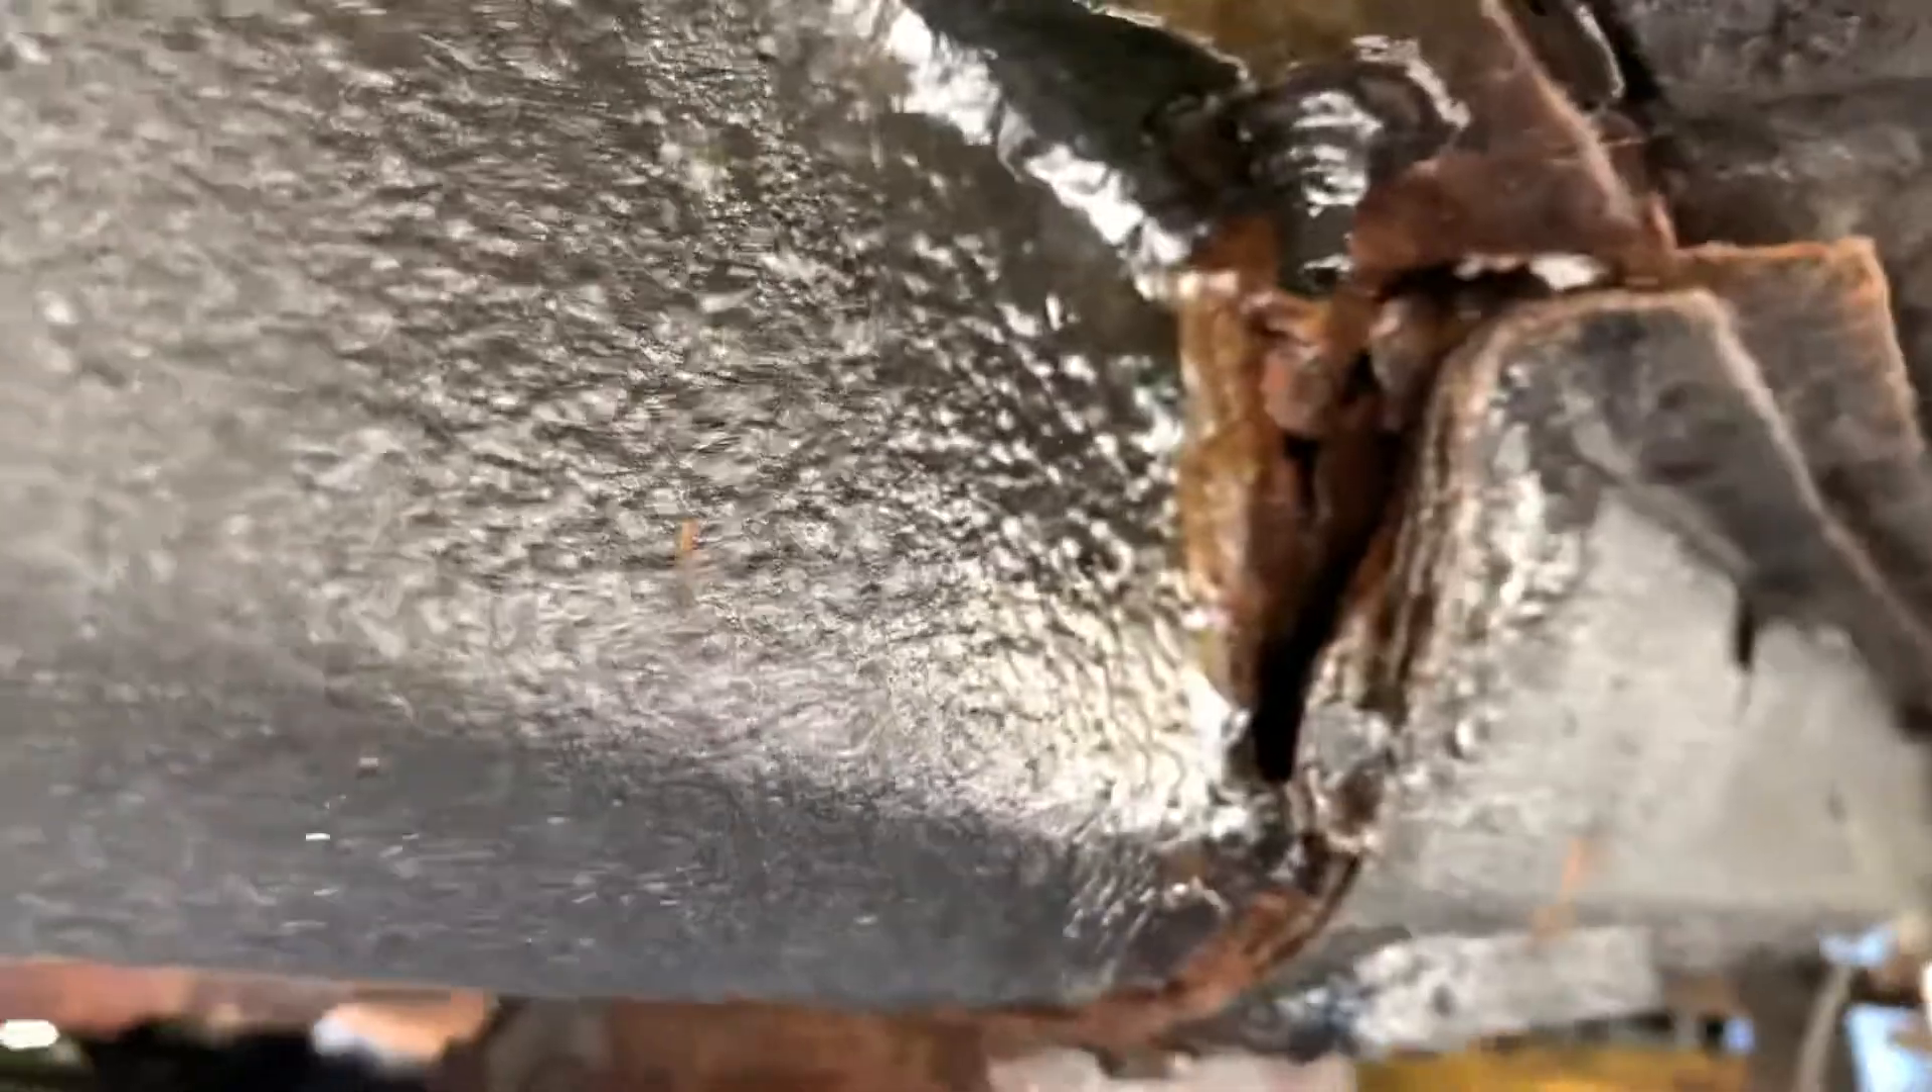I have a problem area like right here that the frame is kind of separating.